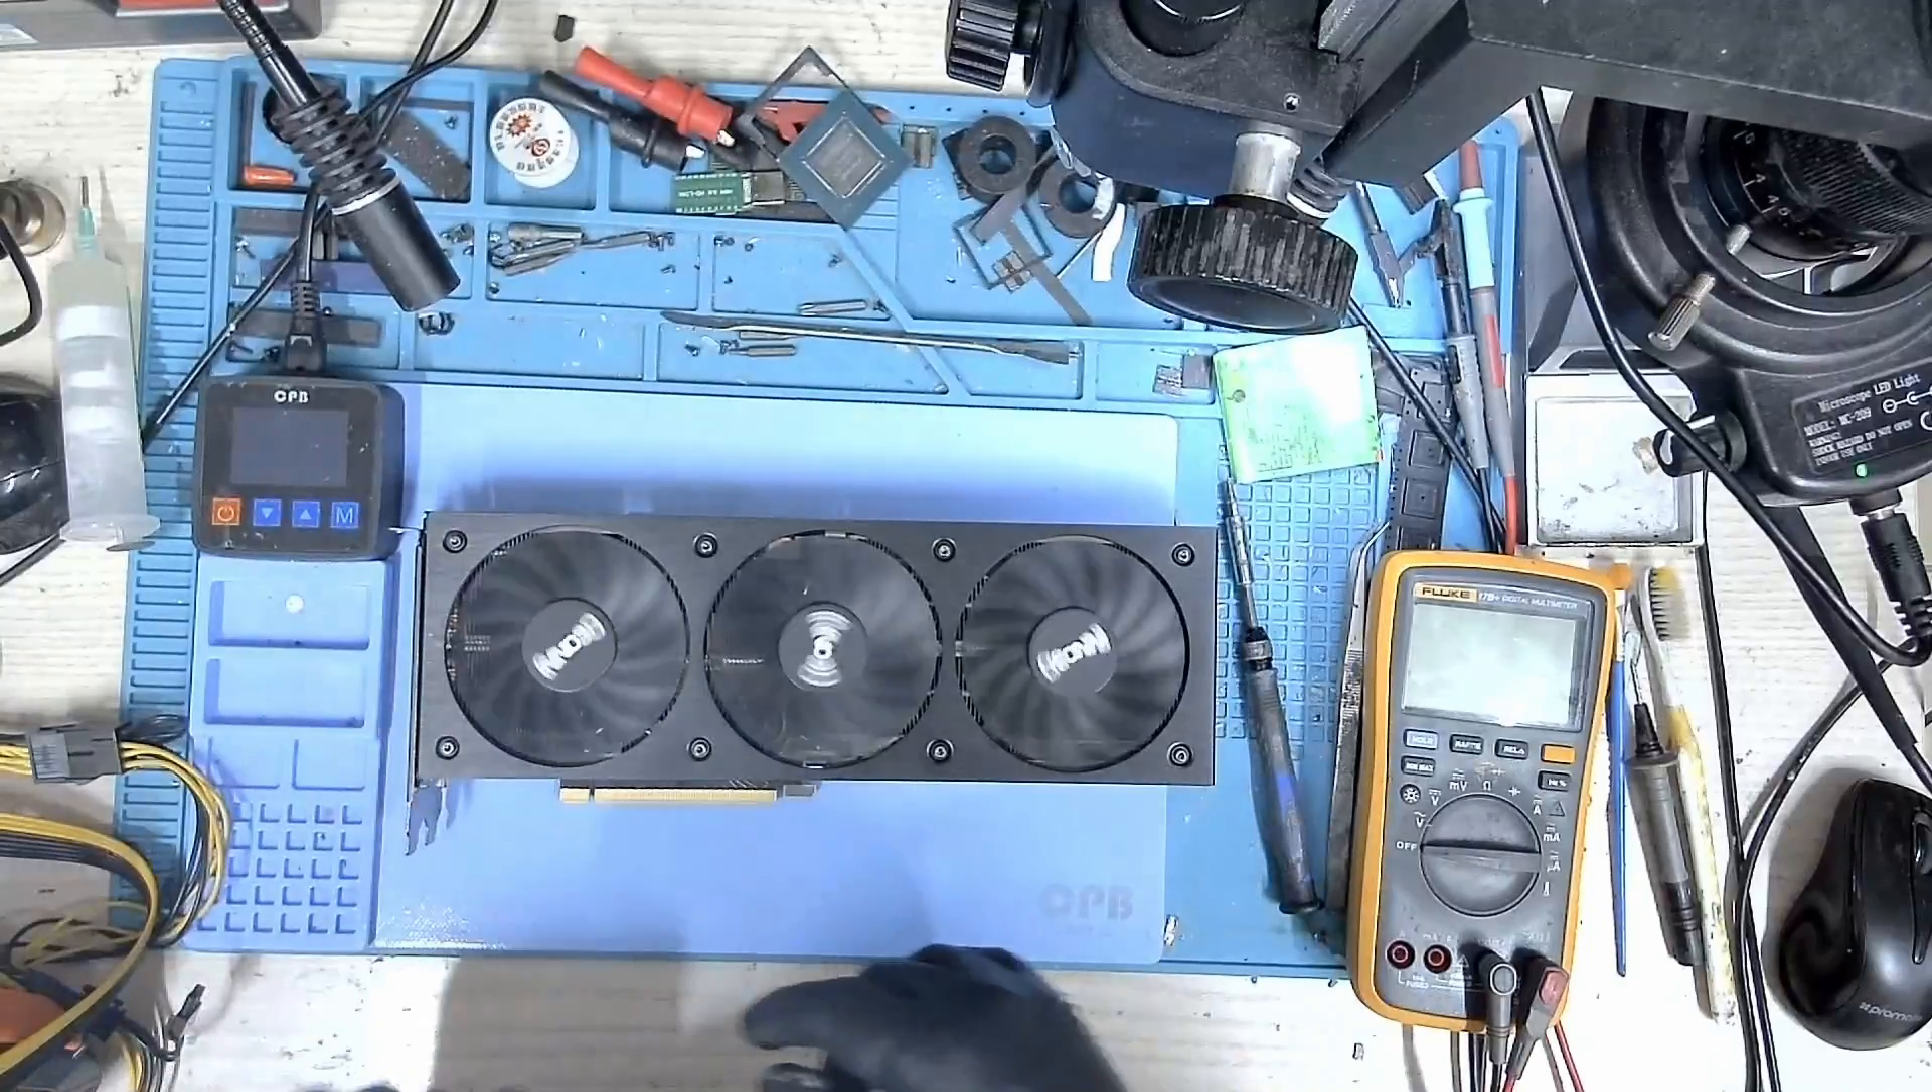The card is fully assembled.